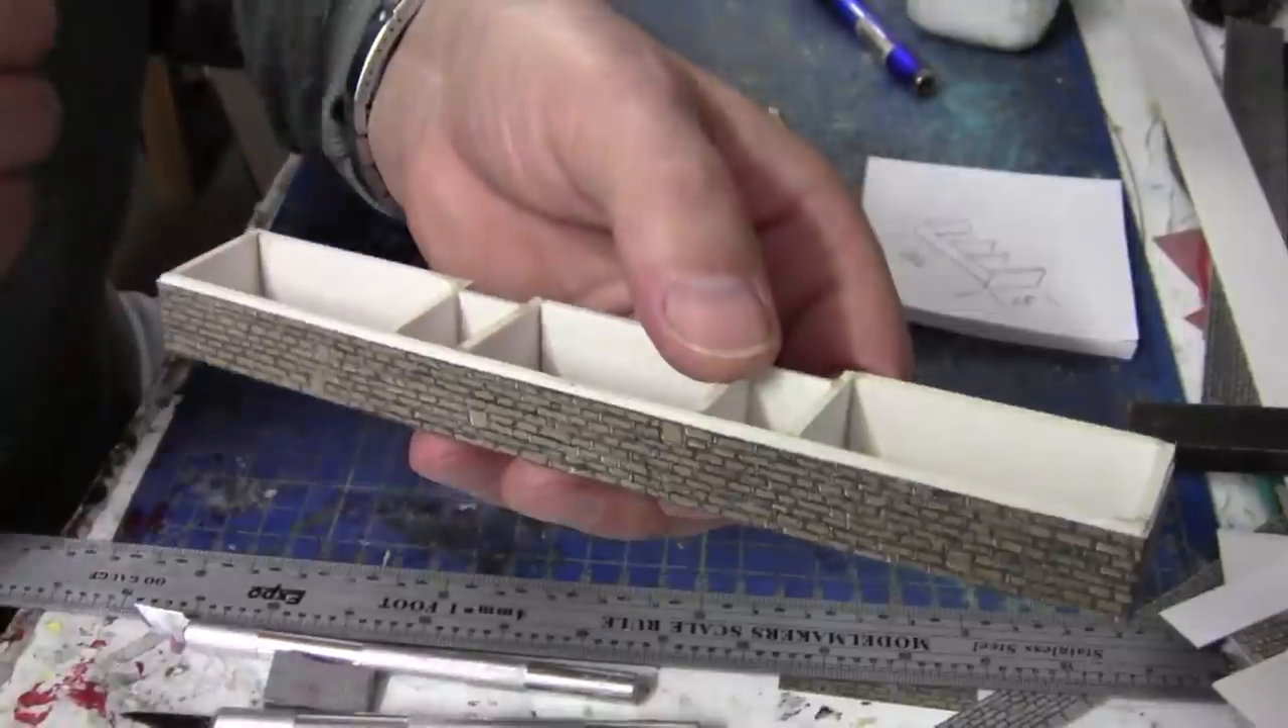So as you can see I've added the stonewalling around the edge of this little platform.